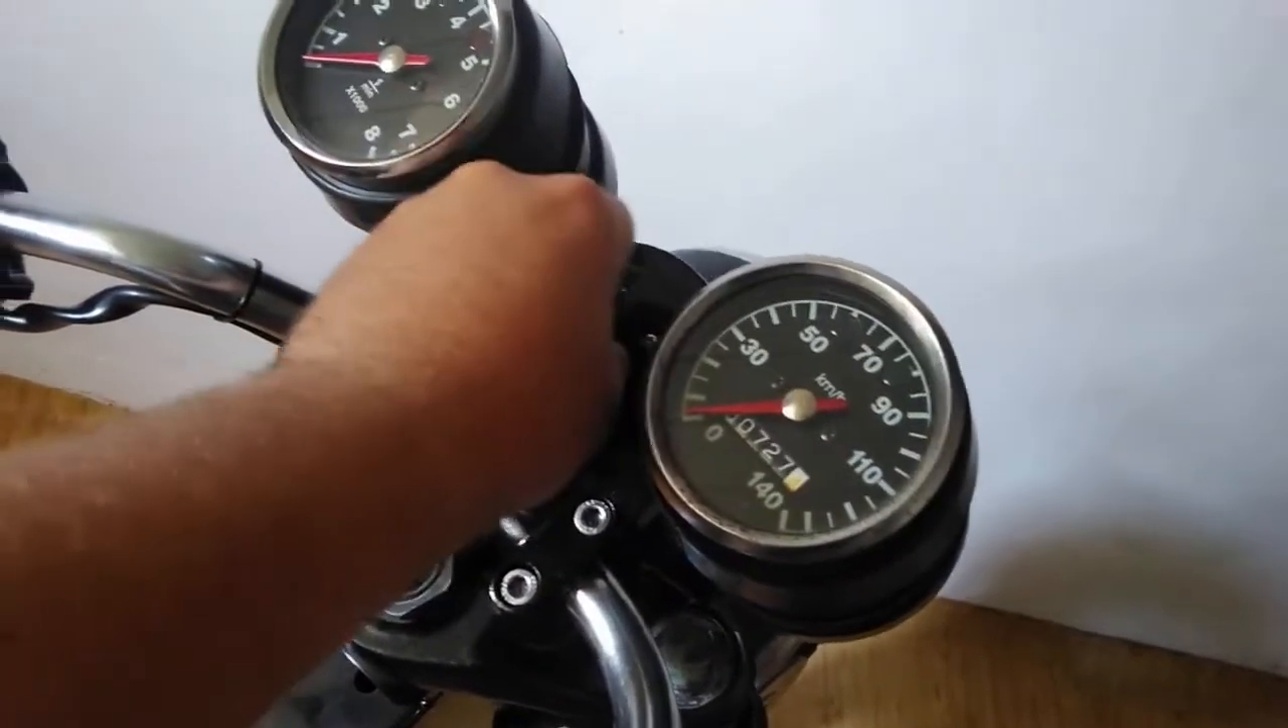Więc mamy zamontowane liczniki, tak żeby było podświetlenie zegaru. Musimy jeszcze do nich podpiąć odpowiednie linki.